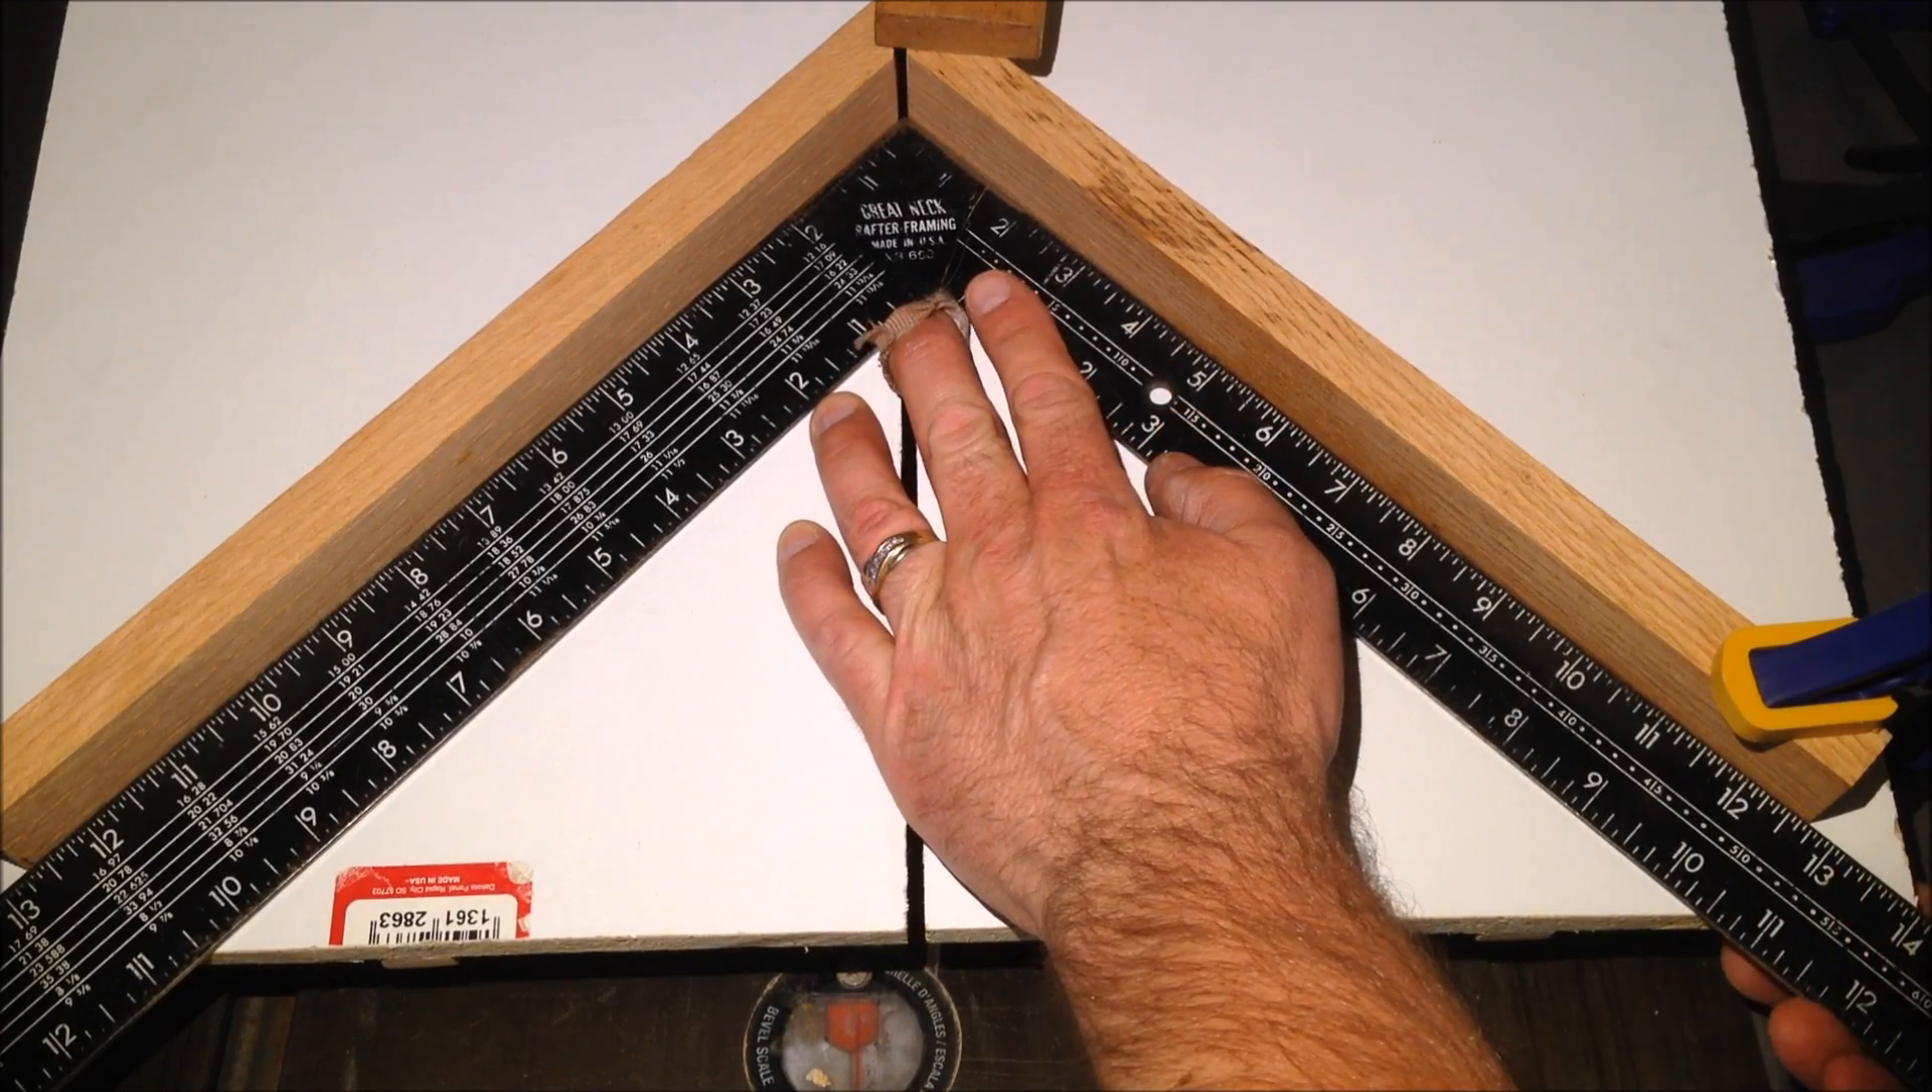And by installing my rafter square here, you can see that there's no play. I've got a nice, perfect 90 degree angle.